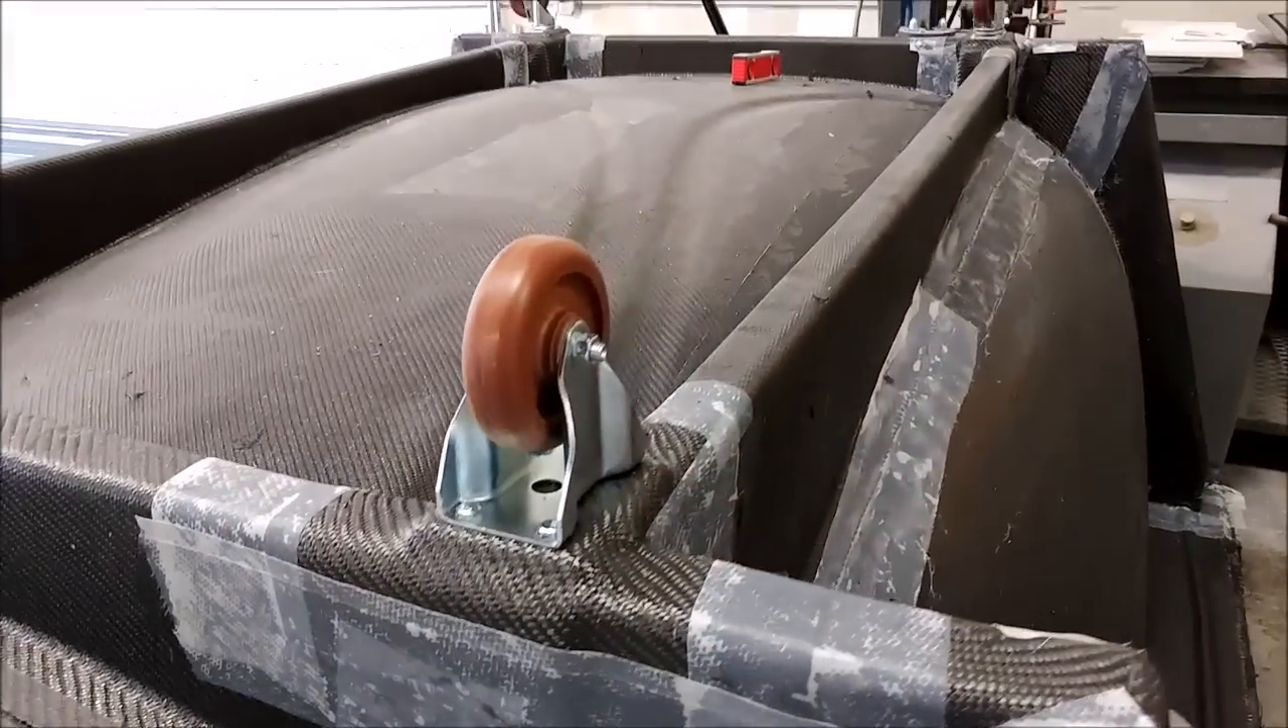Here is the roof mold now with the casters bolted into place so ready to be flipped back over again.